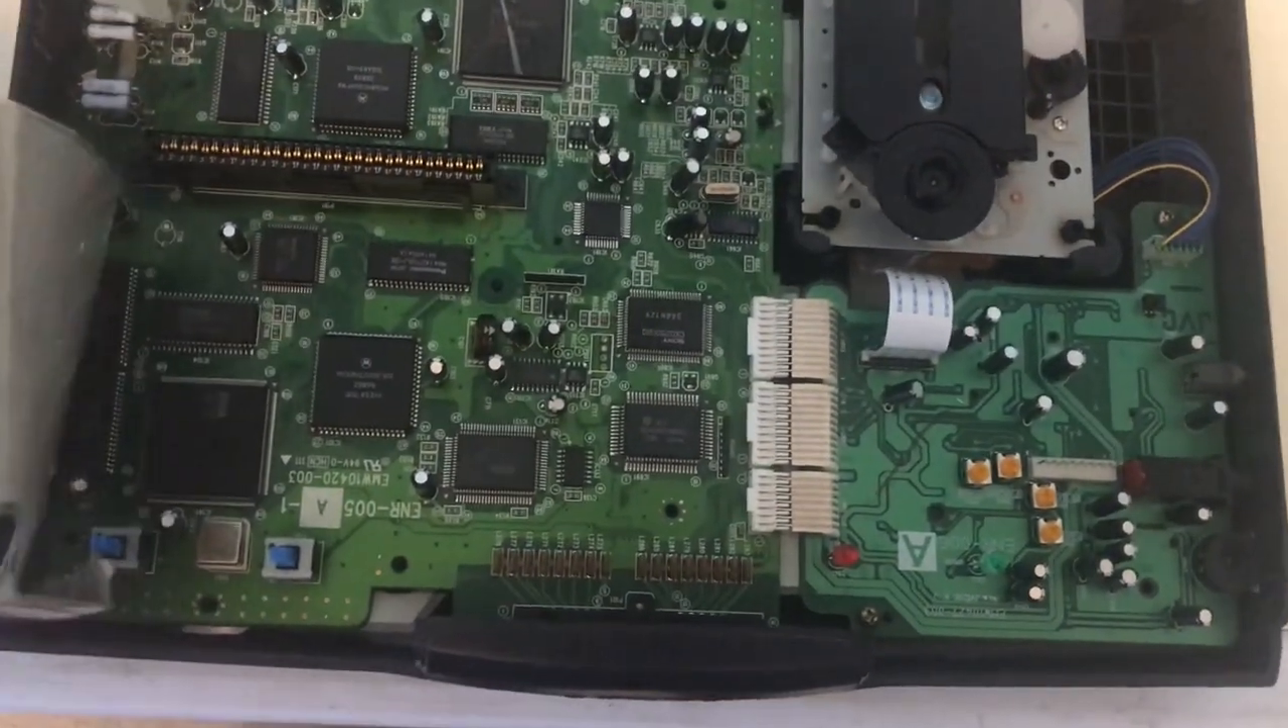So I've got the main PCB back into the case here and I hooked up the, uh, Sega CD section again before it would hang on a black screen when it tried to start up with the Sega CD.